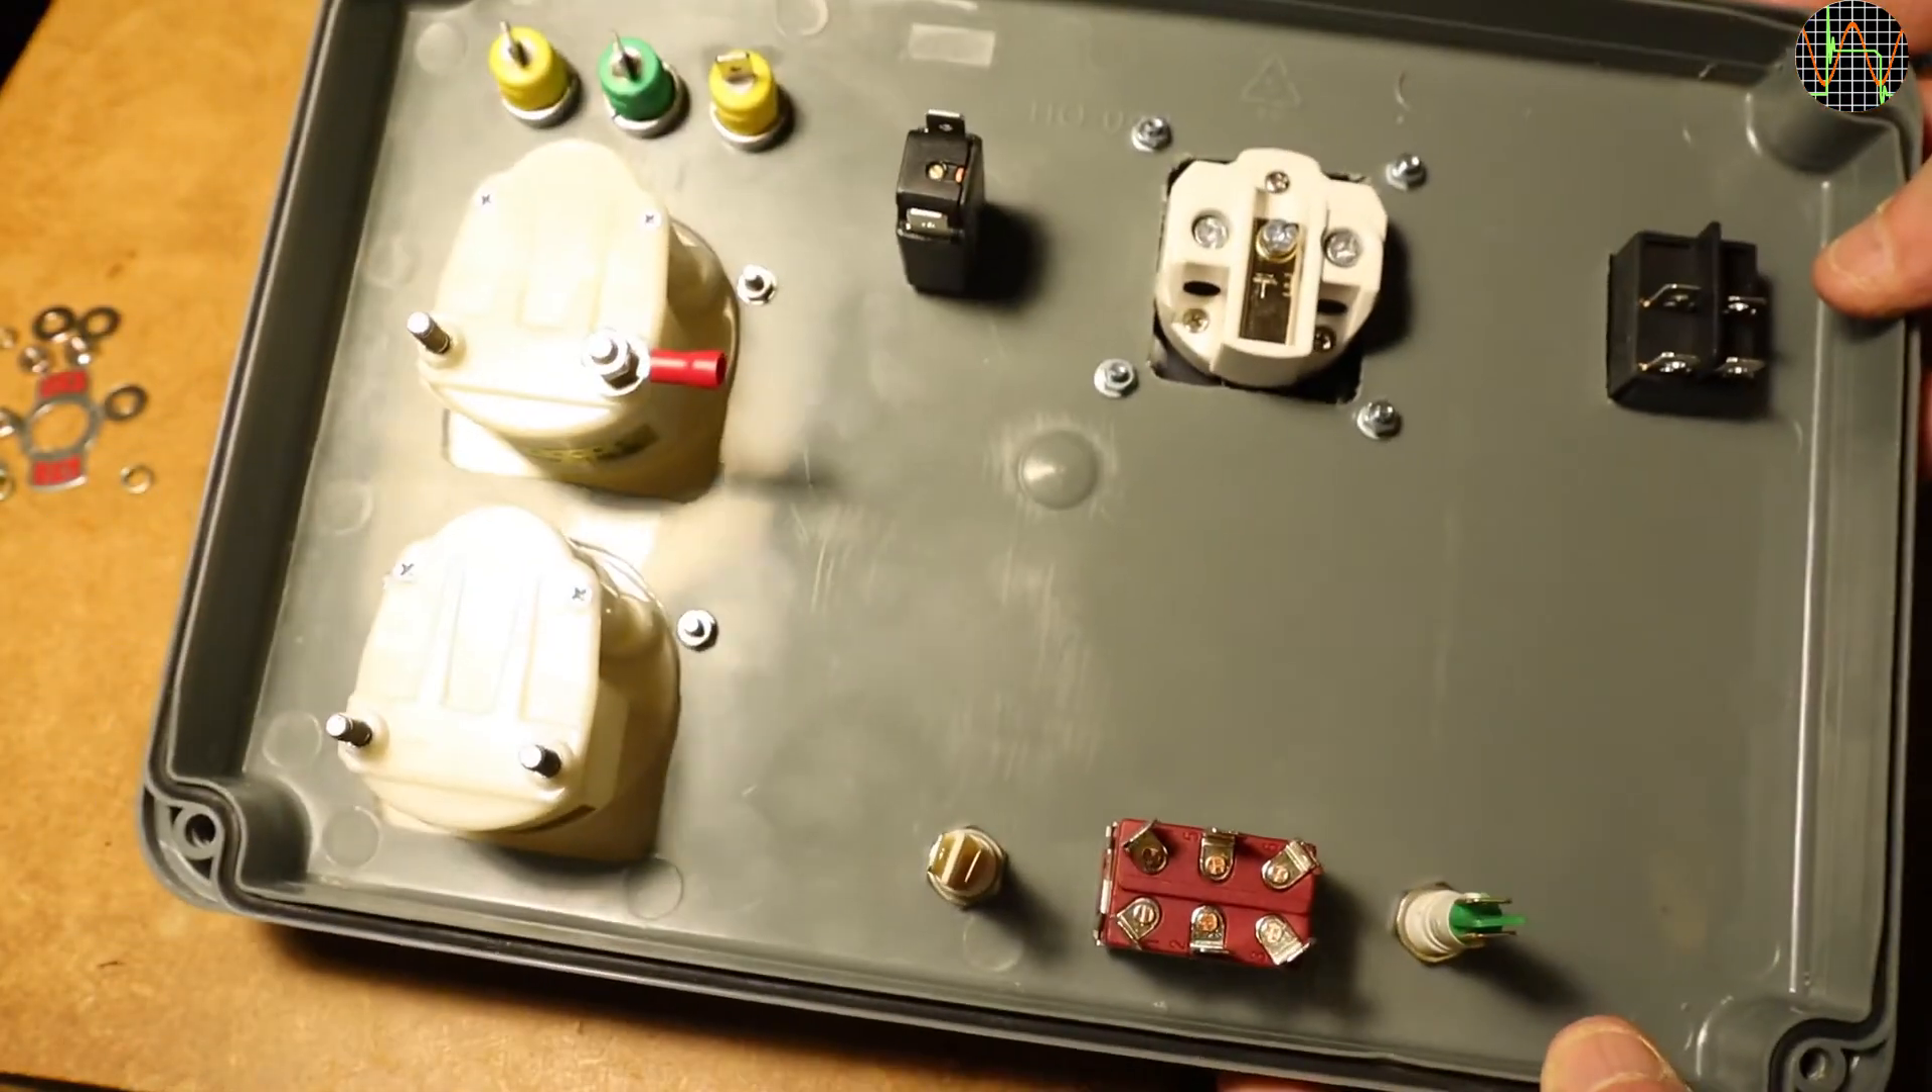The components are in and what is left is to wire them up.